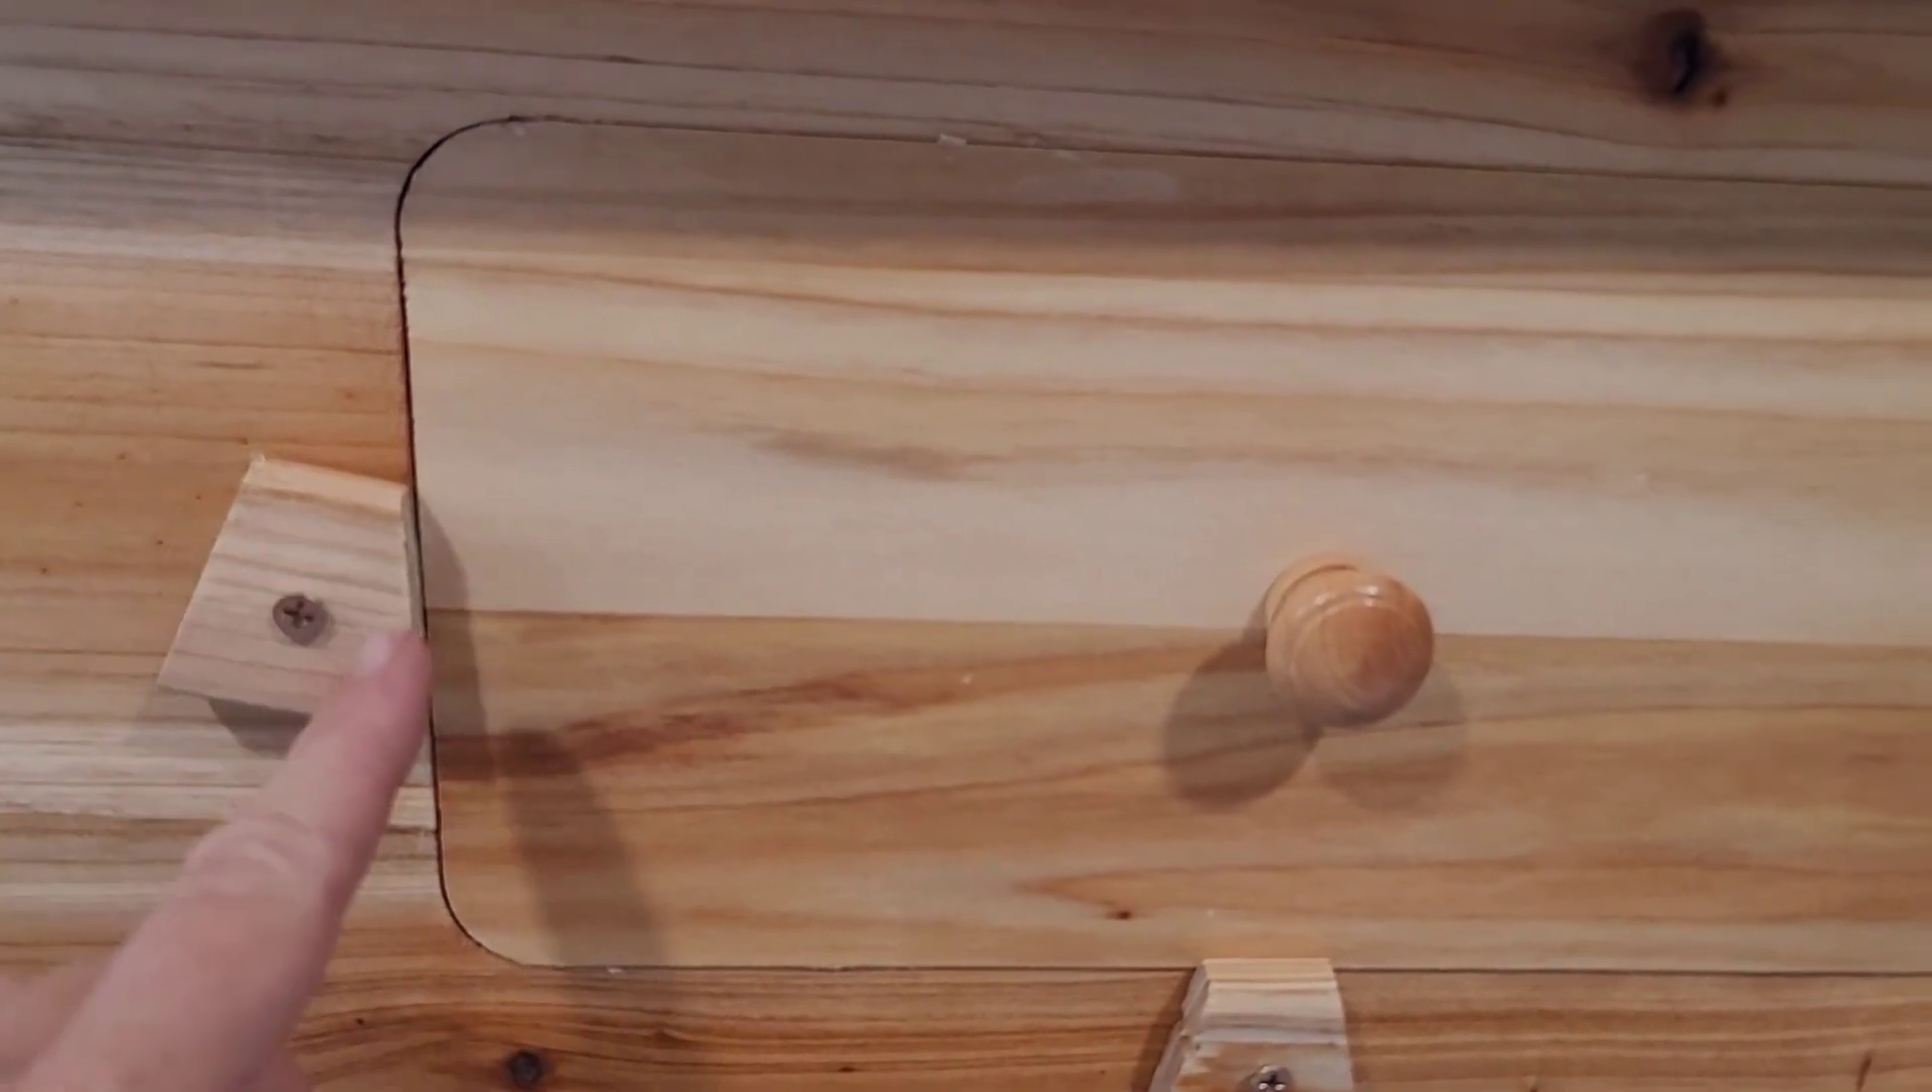This is the super and I've got my side doors on.